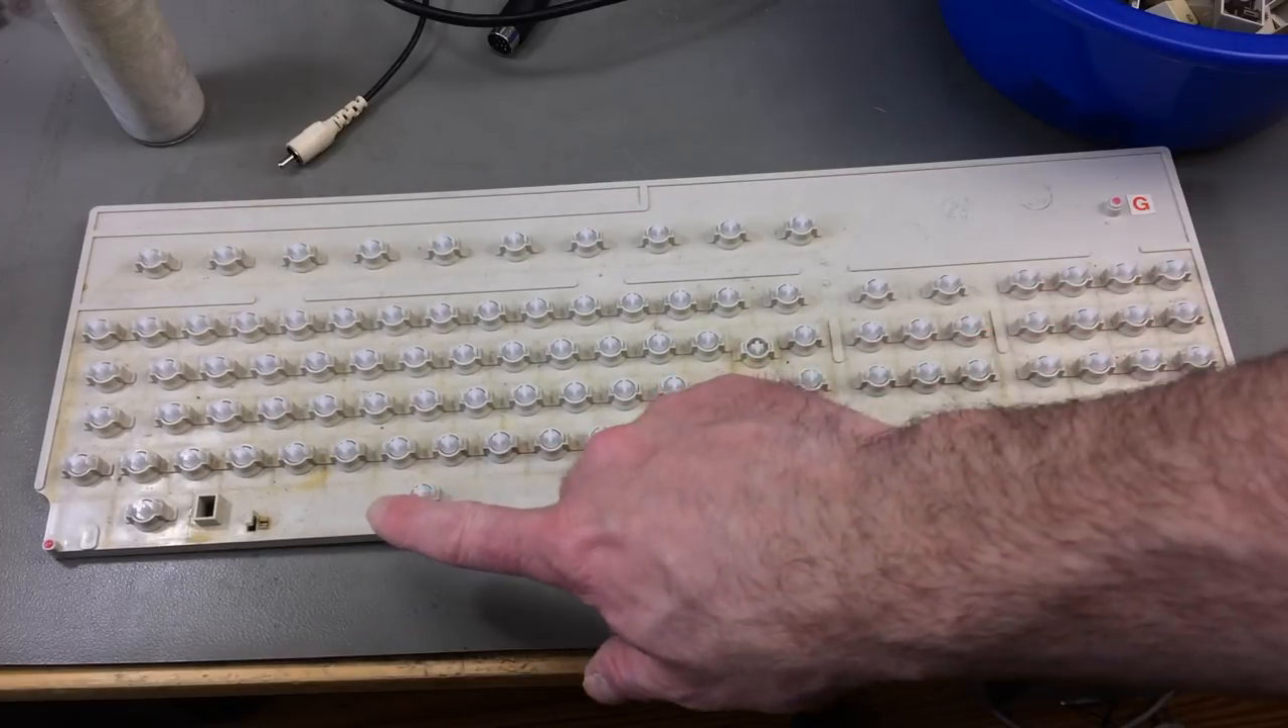So I got all the keycaps removed.